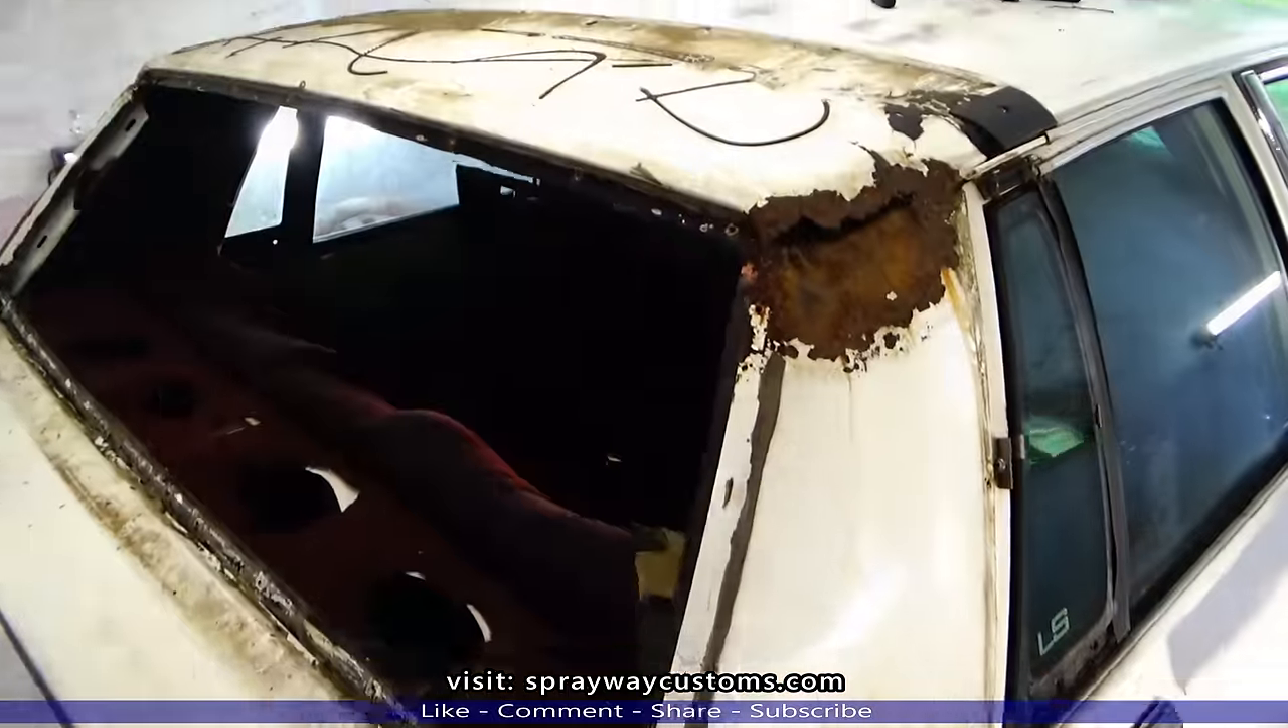I got the rear glass removed.